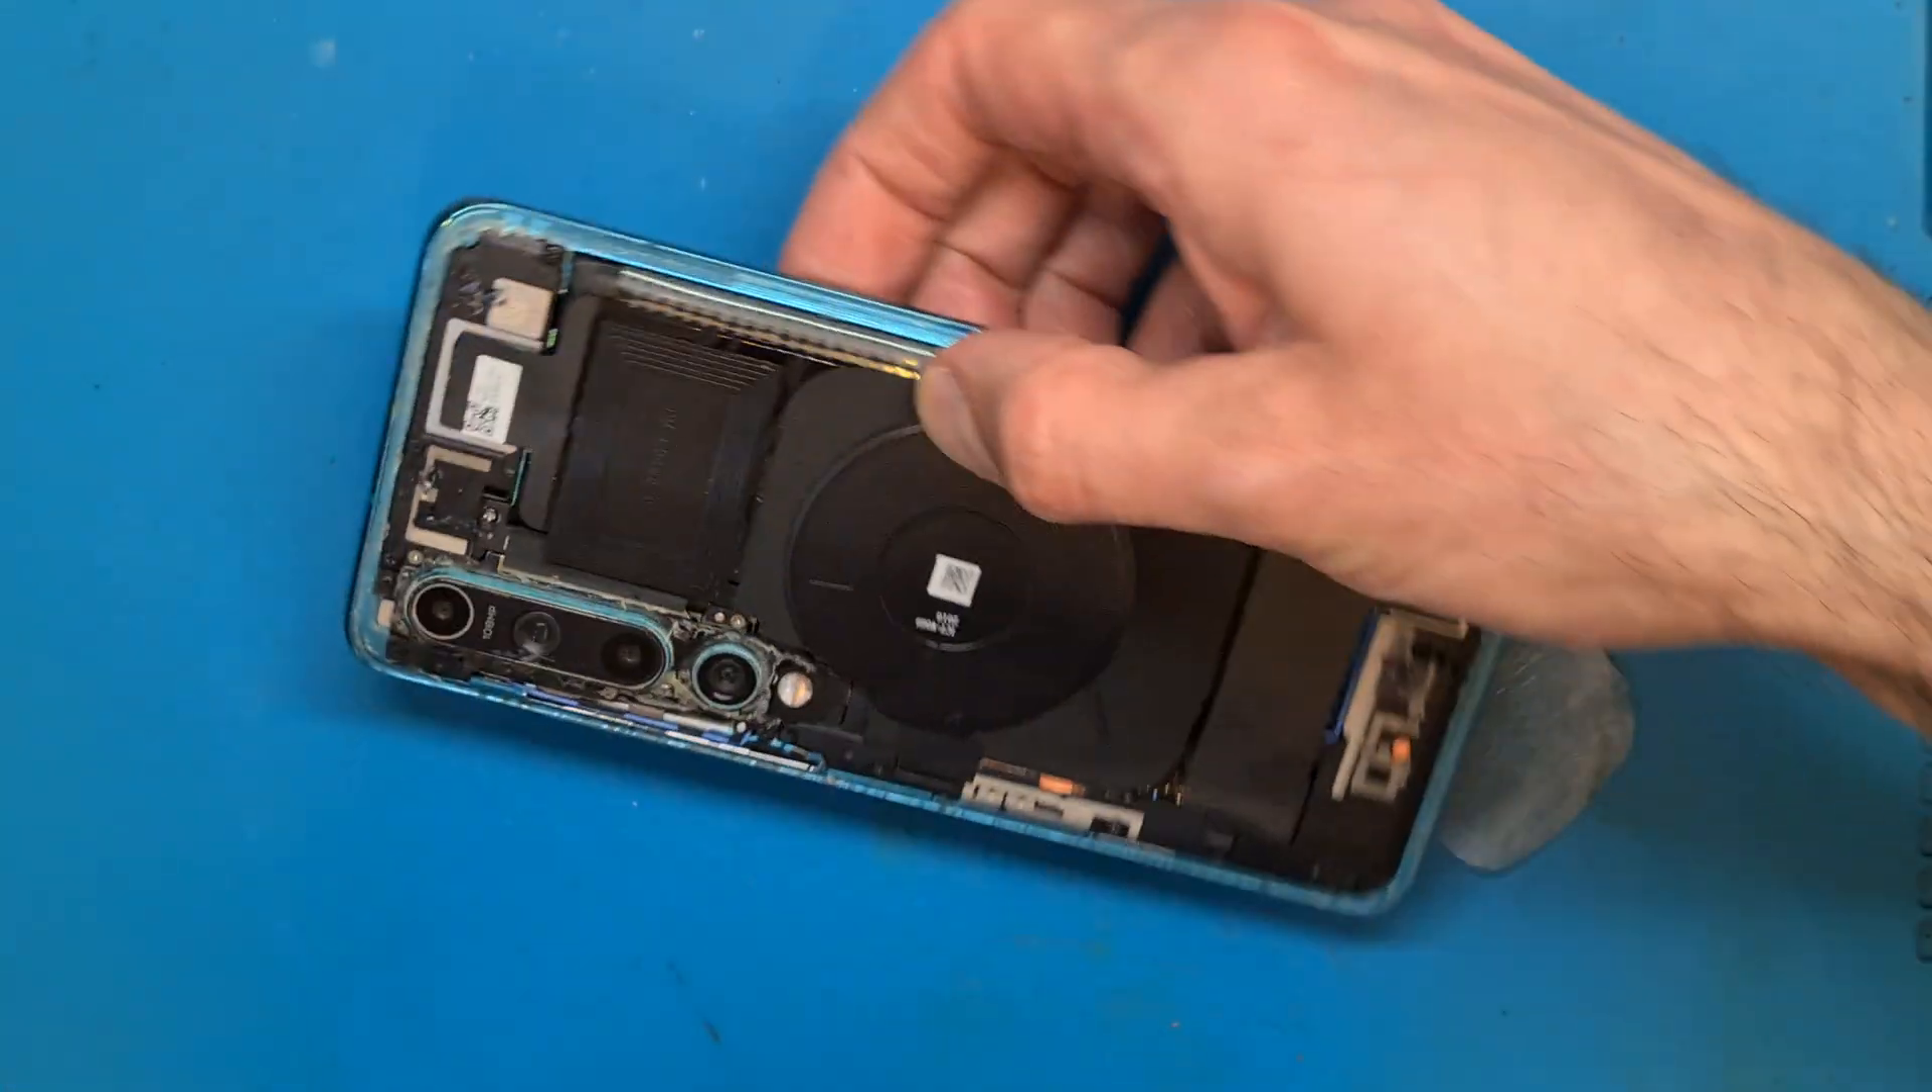Okay so the back cover is off let's see here we have the wireless charging and NFC antenna.